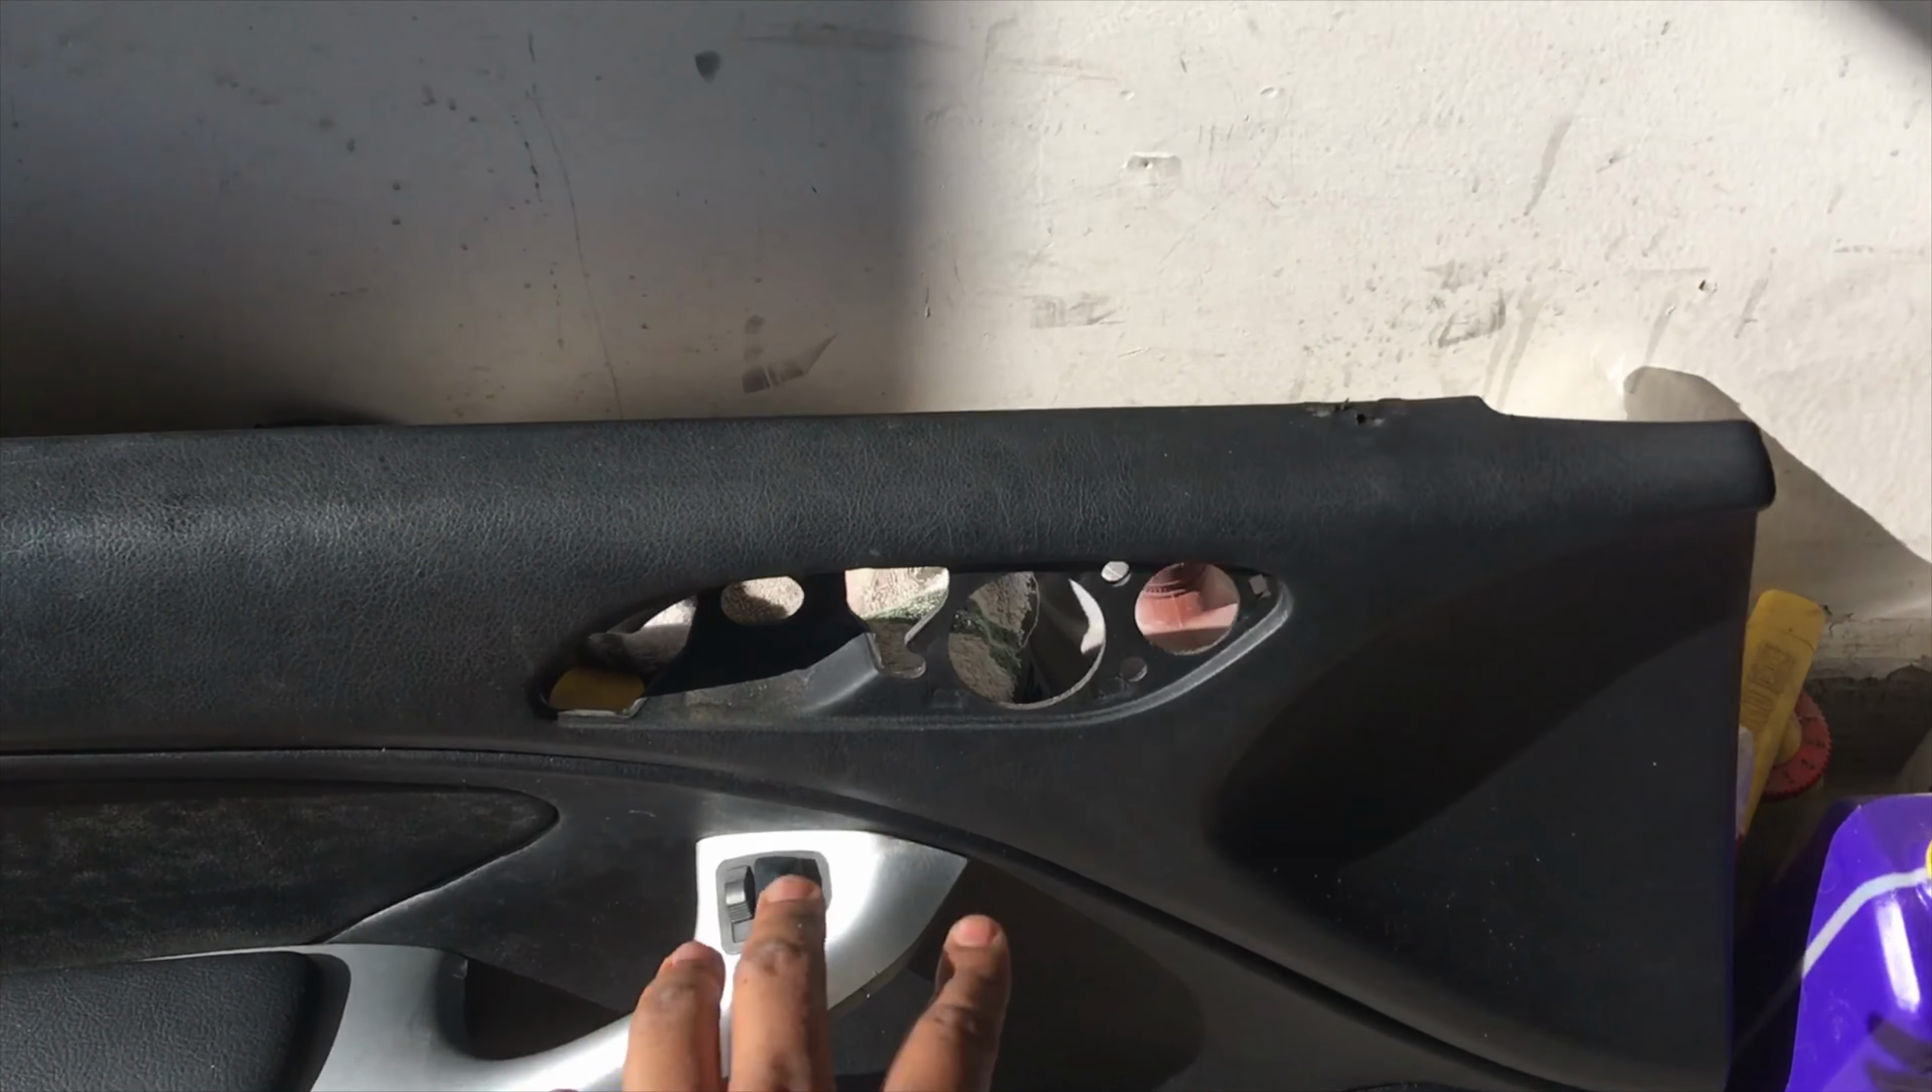Okay so I got the door panel removed.